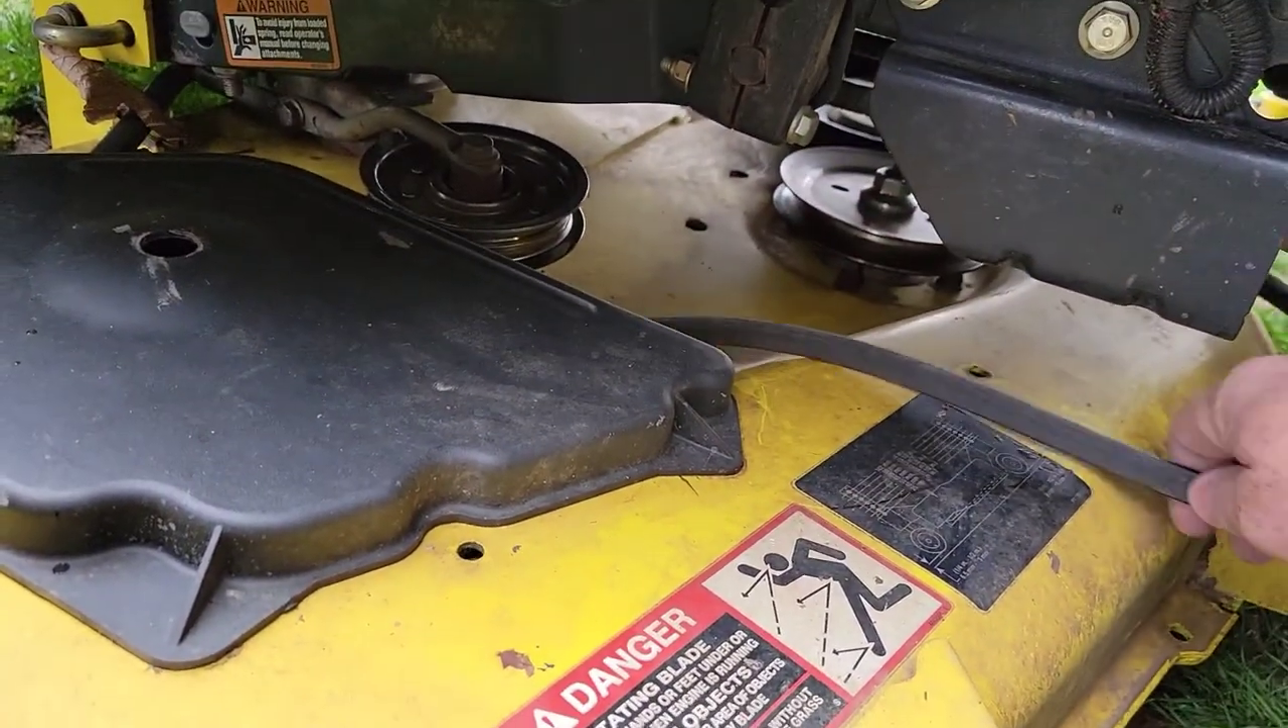And if I look down here, I can see the belt has come off the deck.